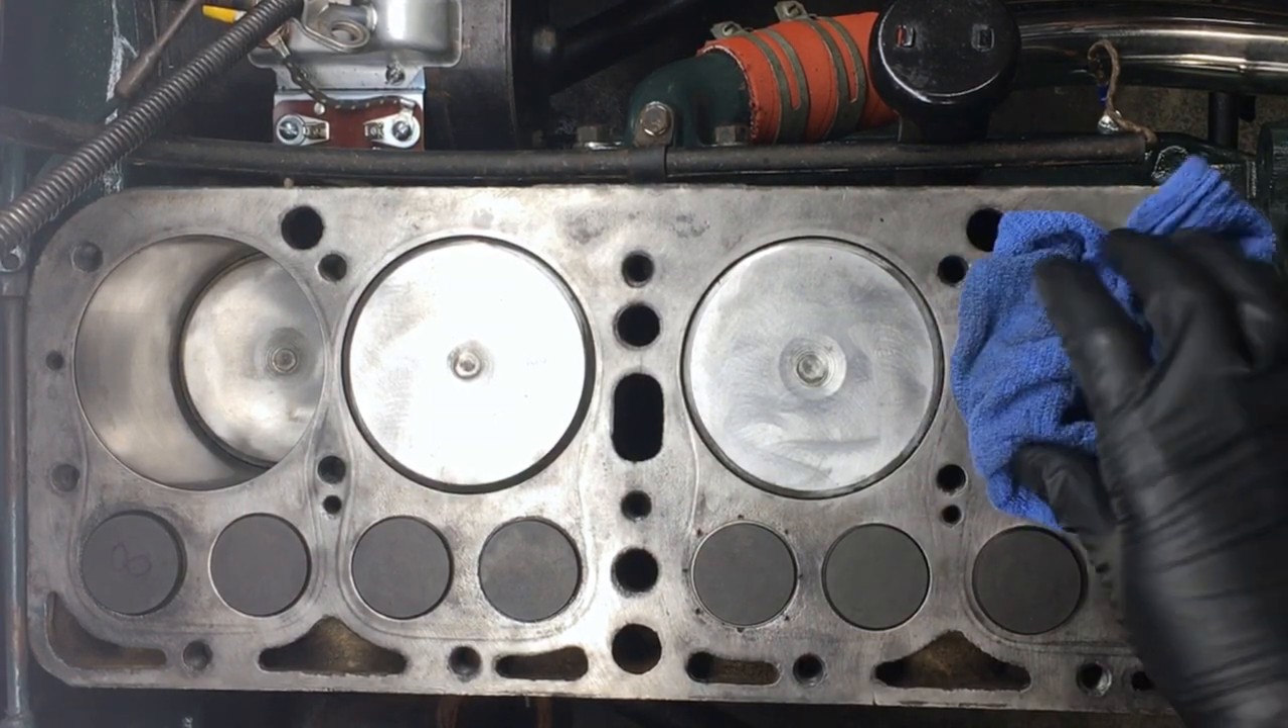We'll begin with the head off the engine block, and the studs out.